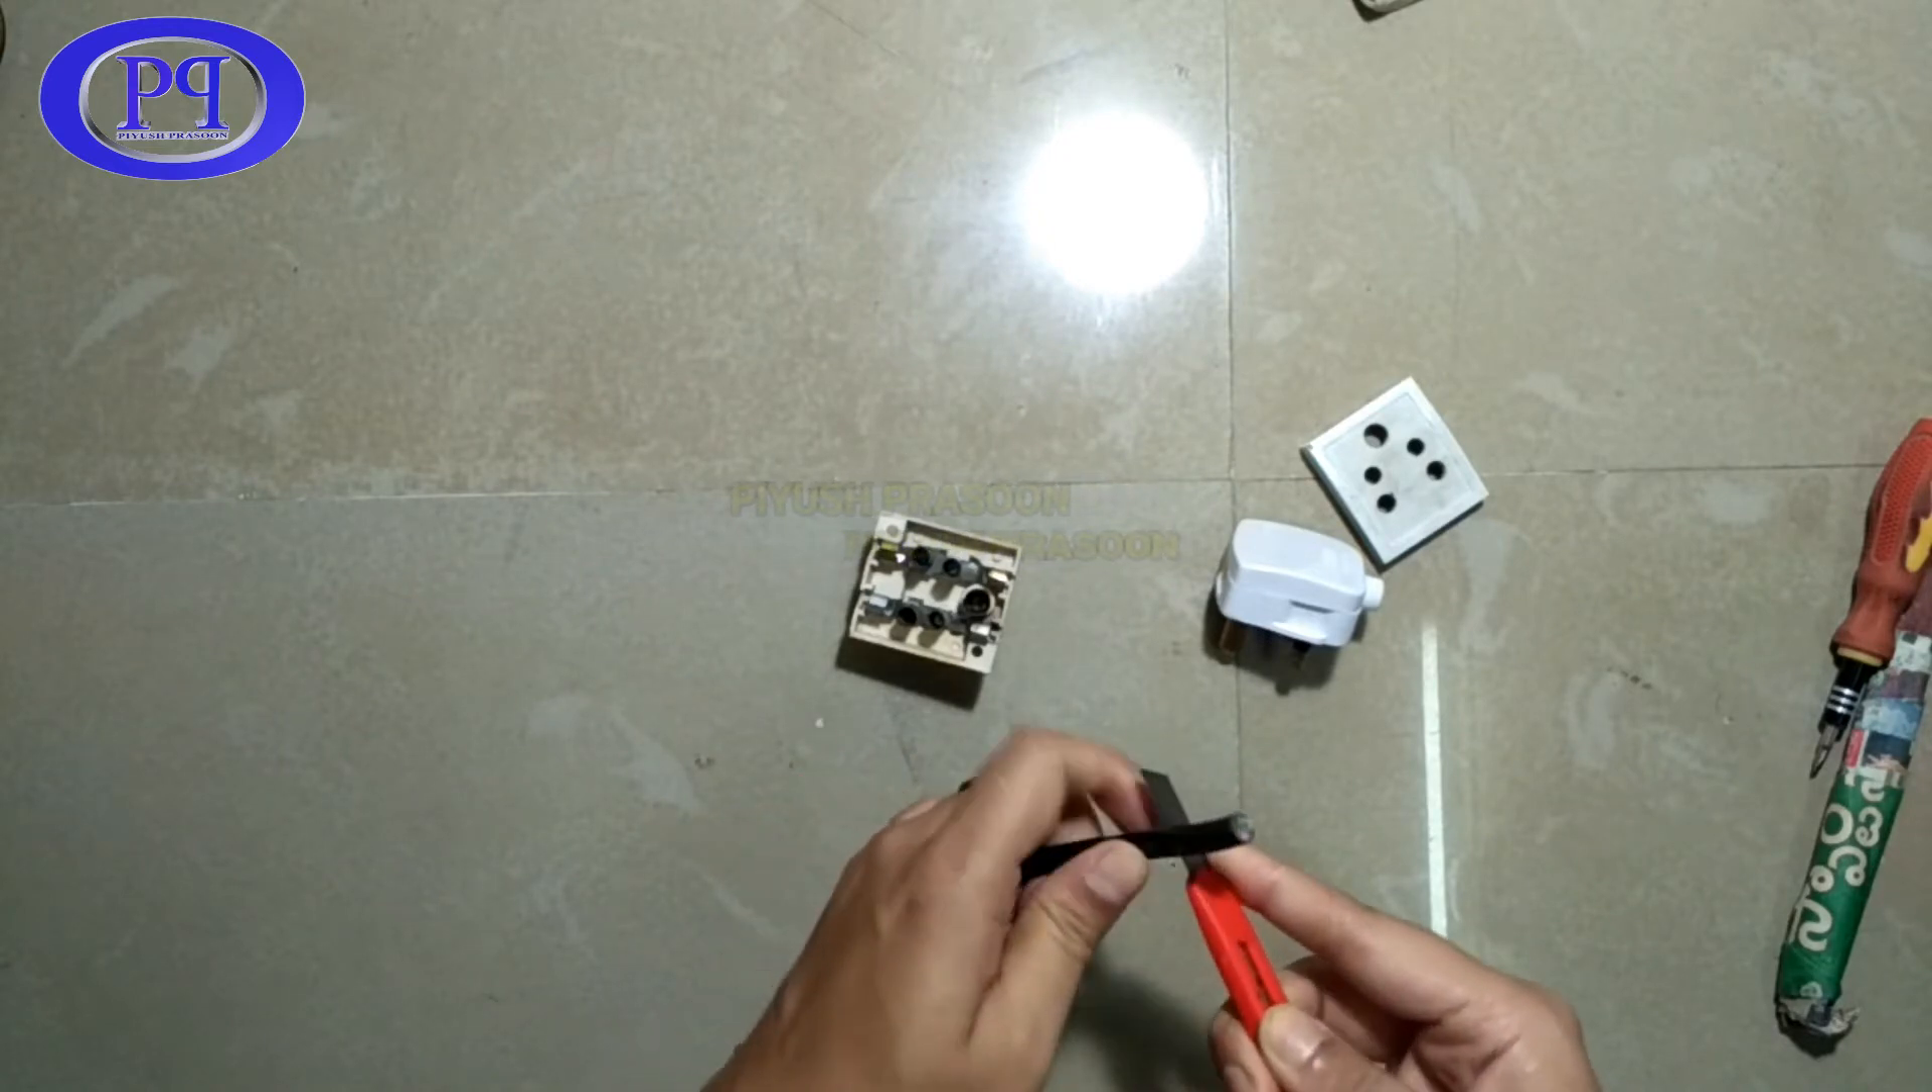So as you could see i have already opened up the three pin socket and now i am chopping off the wire so that i could connect that wire to the three pin socket.